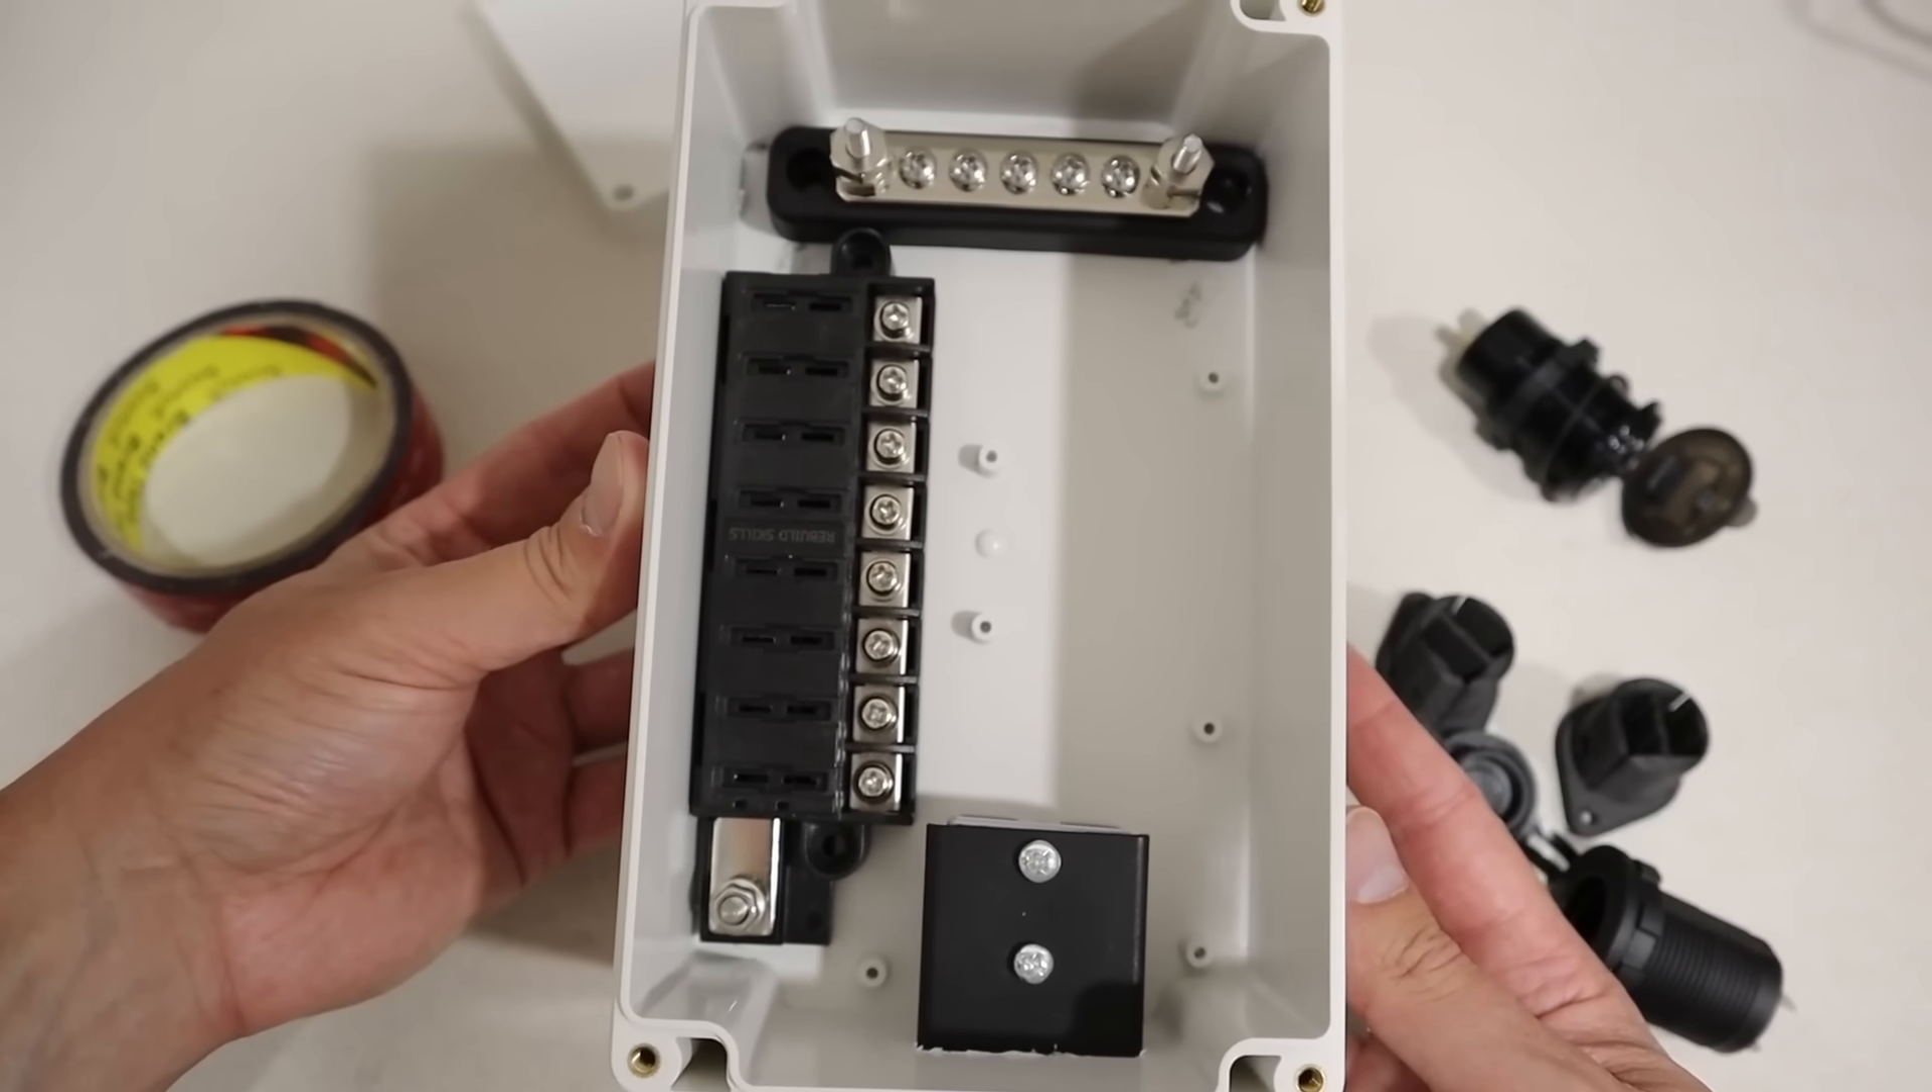I just love how well these fit inside this case.